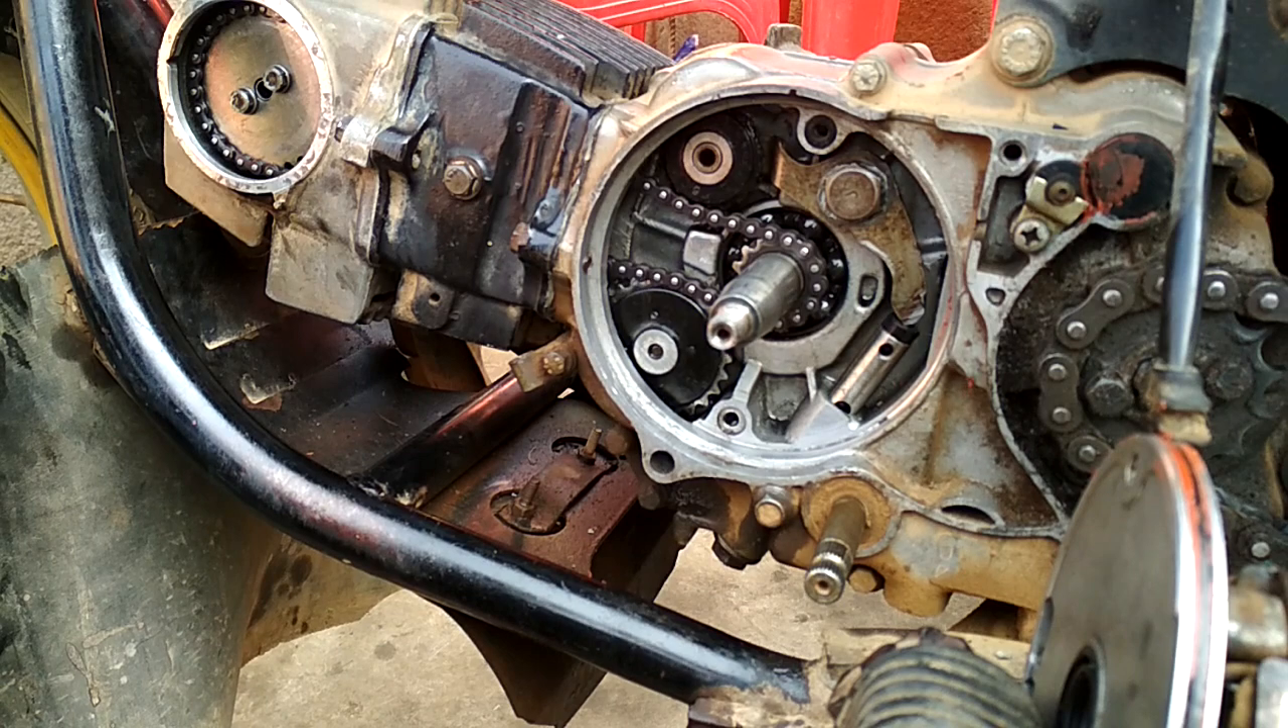कंप्लेट हम इधर टाइमिंग चेन फिटिंग कर दी हैं।